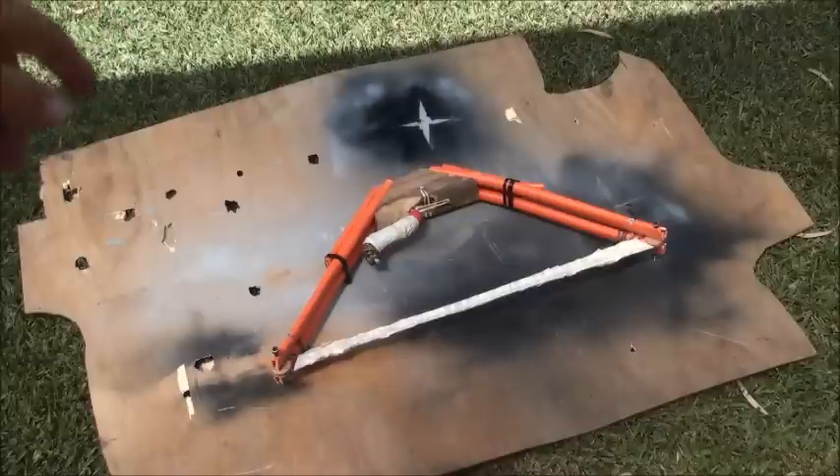As you can see I've taped up the string and the handle.